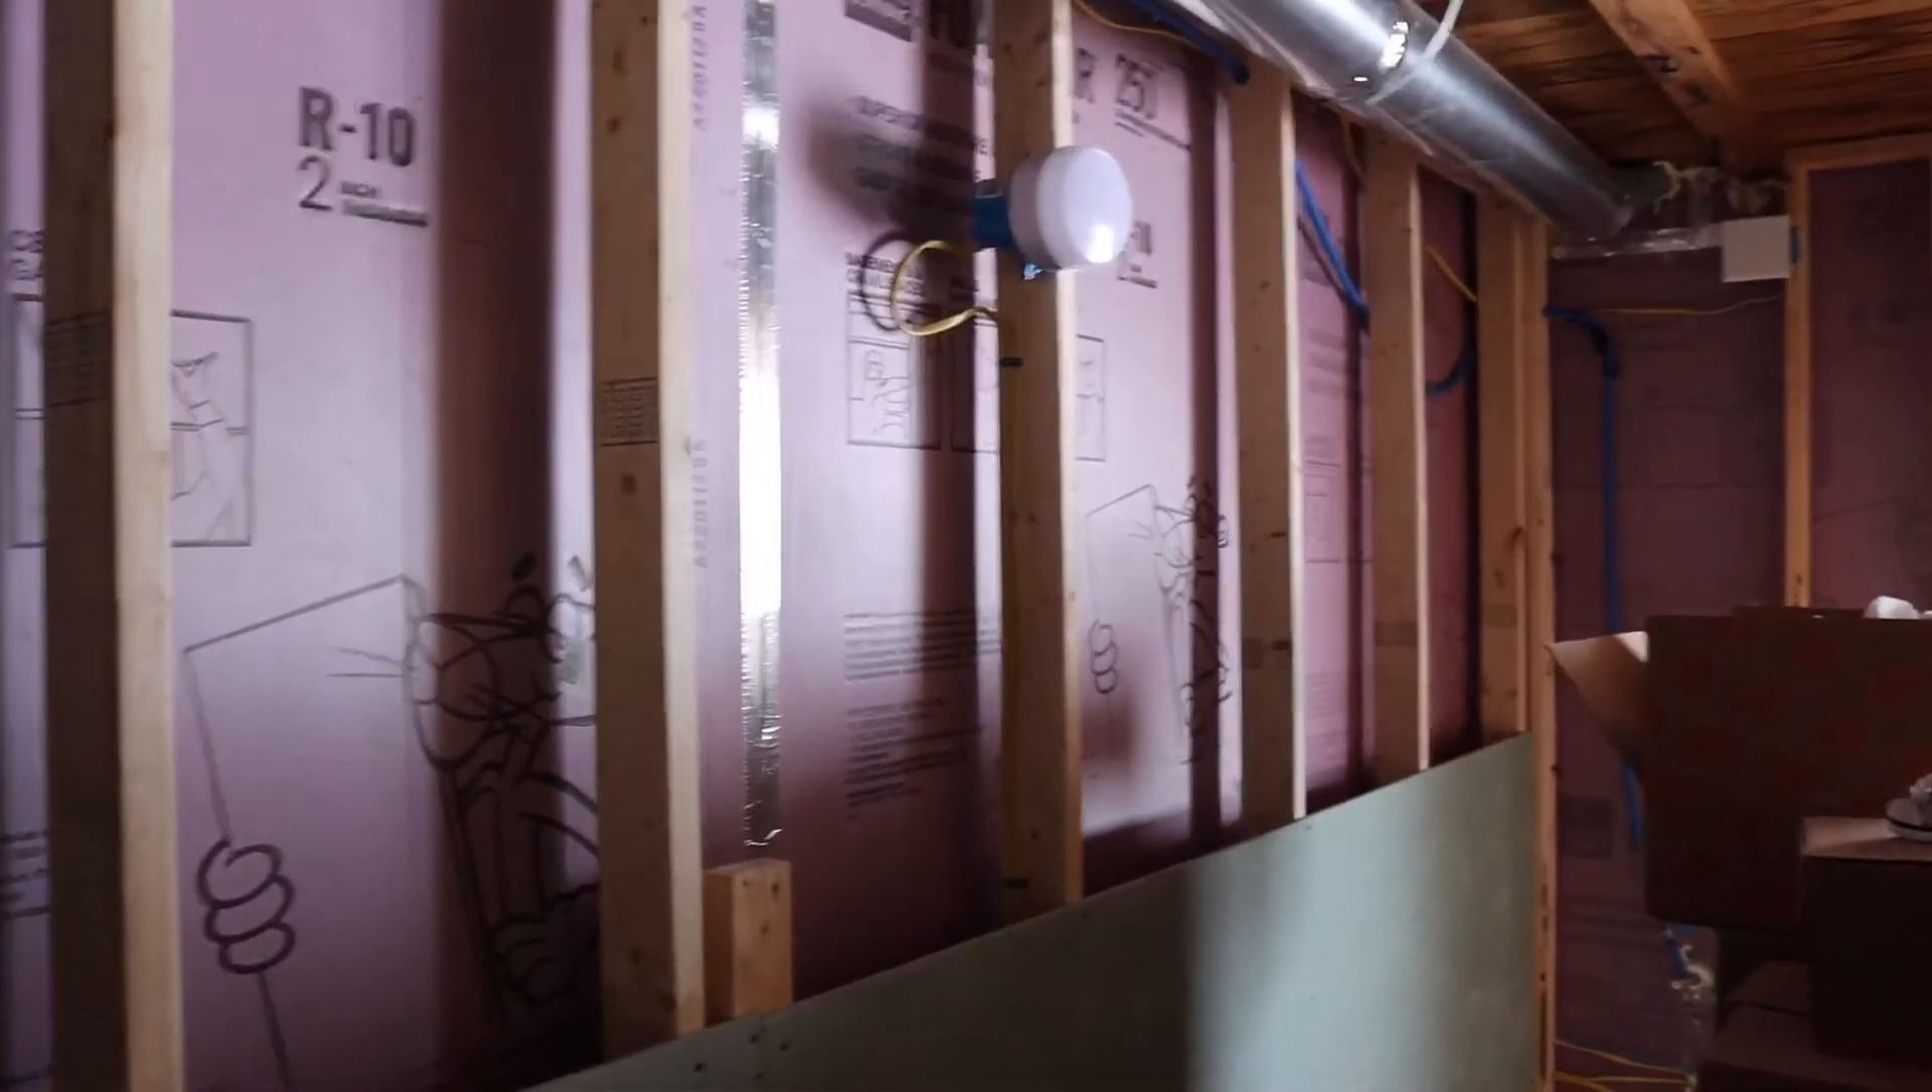We've still got to hang the top layer of drywall in here.